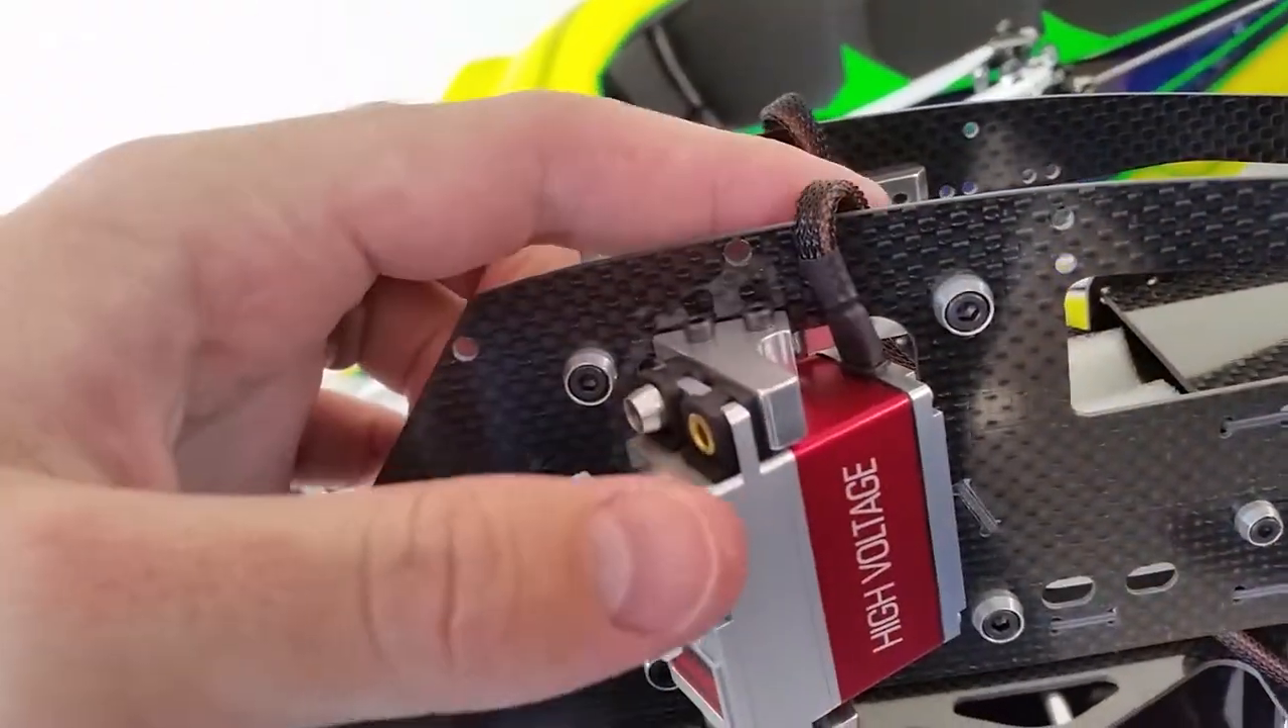So you'll see I've already covered all my servo with braided sleeving.